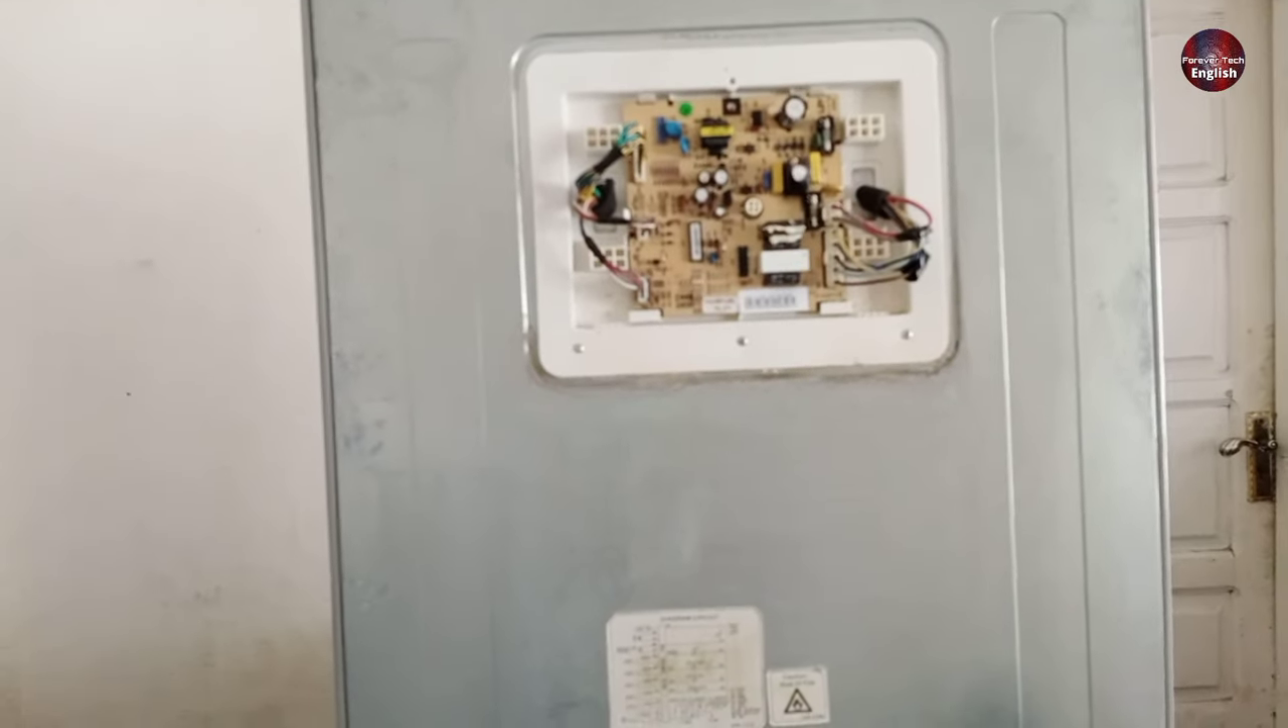I have now repaired the PCB board and installed it on the refrigerator.